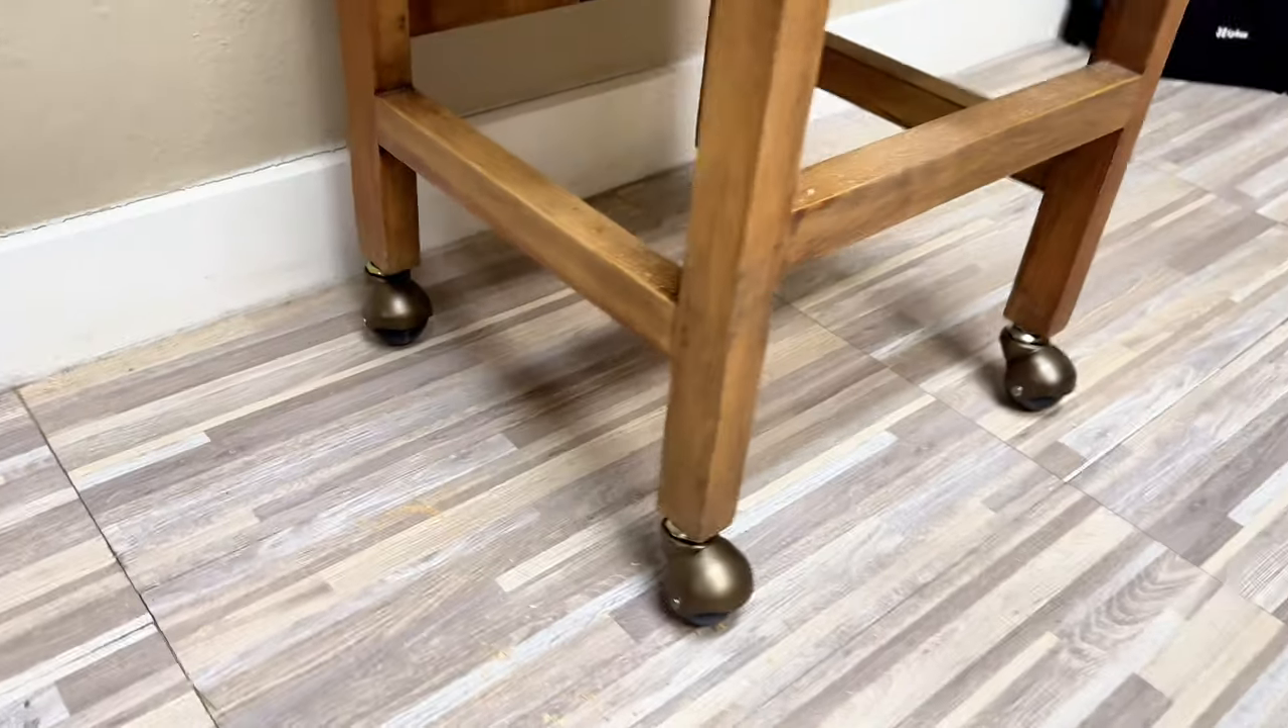The casters are now installed in the chair.